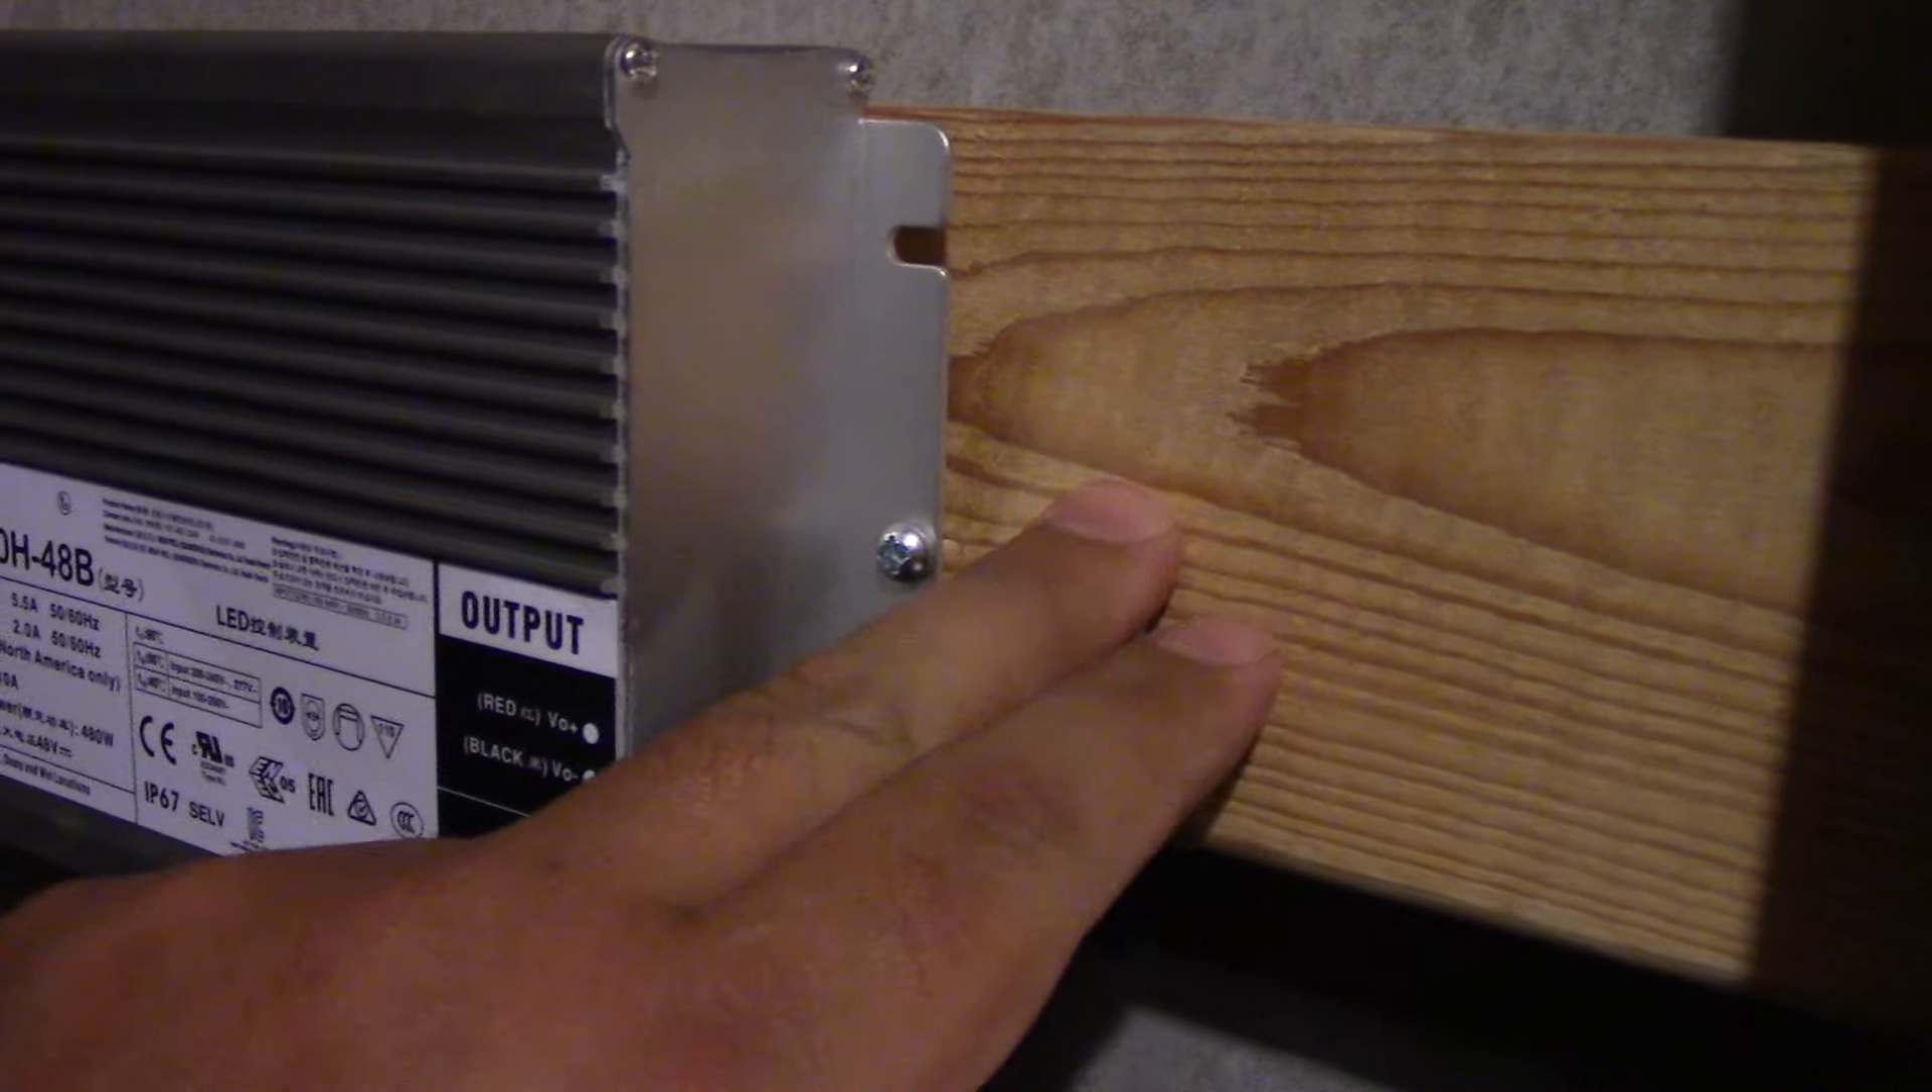What I've done so far is I've mounted the driver outside on the wall on a piece of wood.